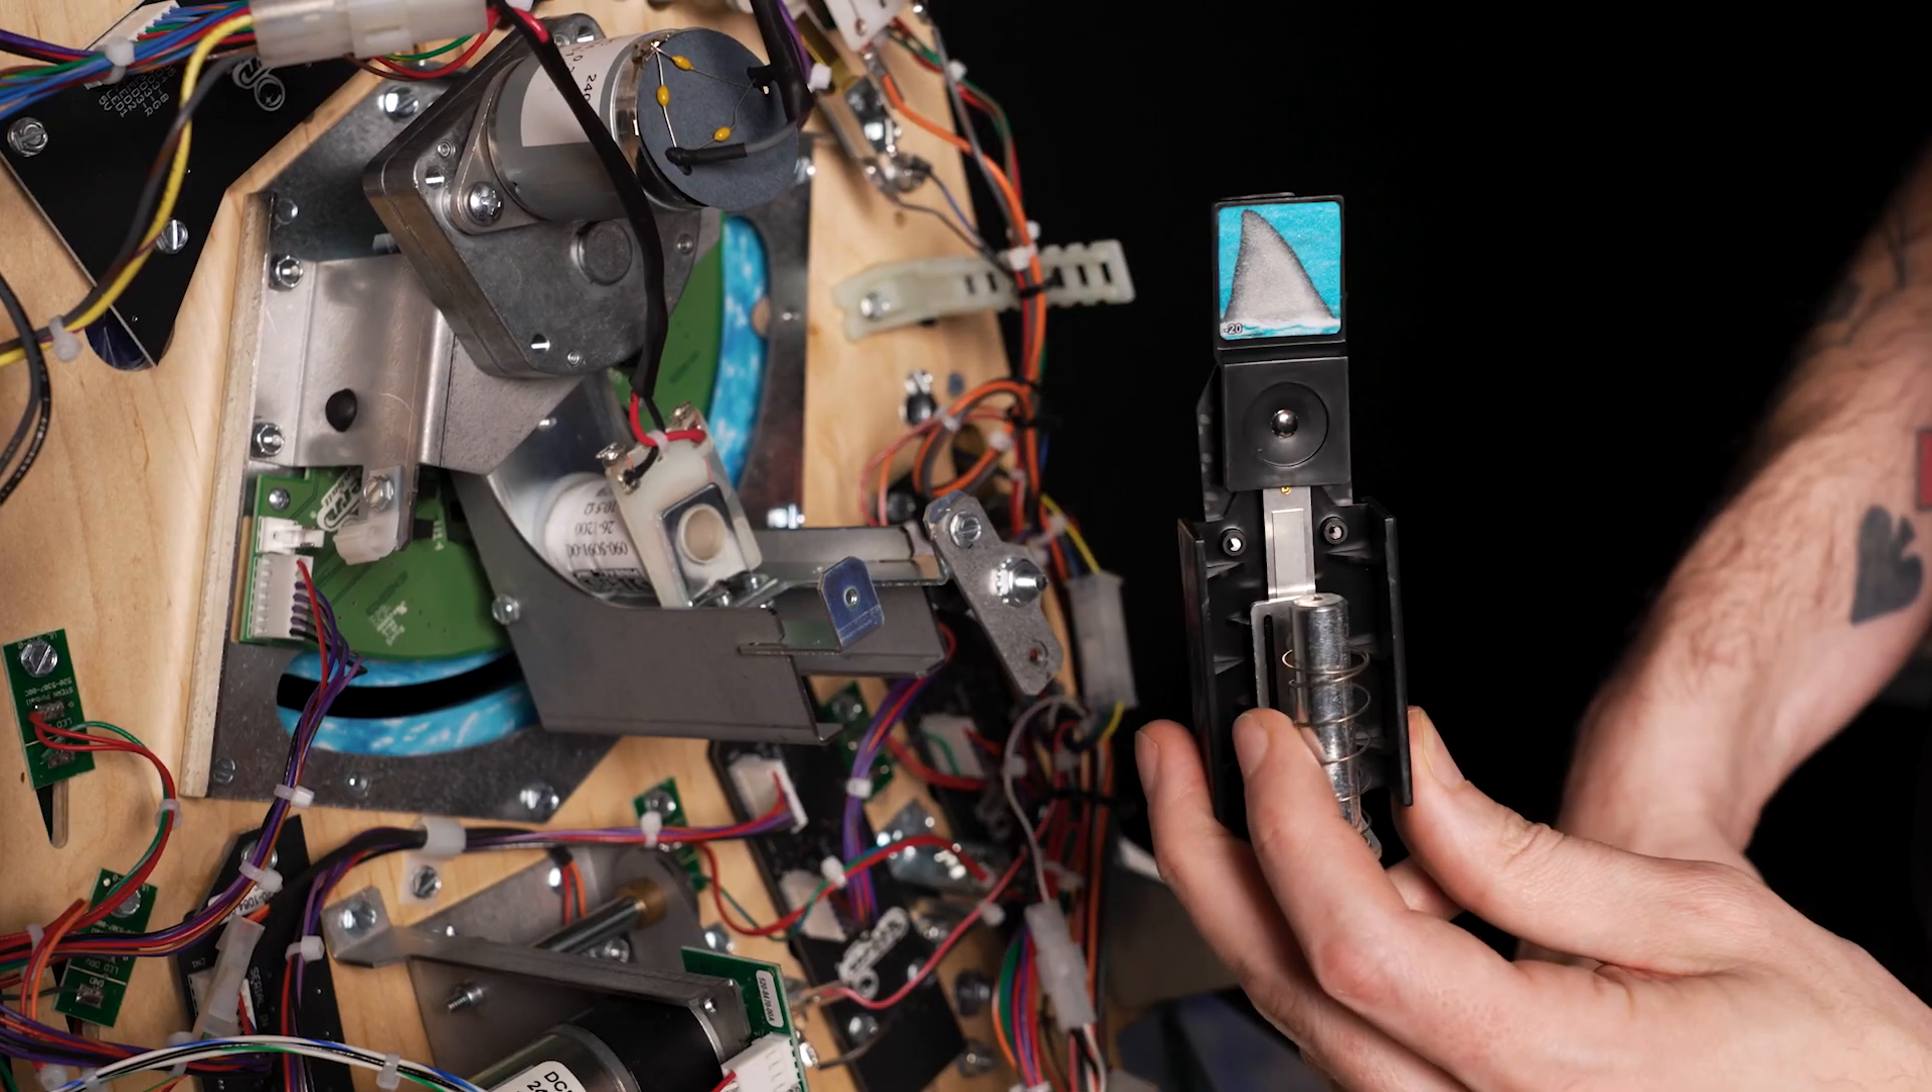Now that you have the shark fin target out of the carrier it is a lot easier to perform maintenance and inspection.